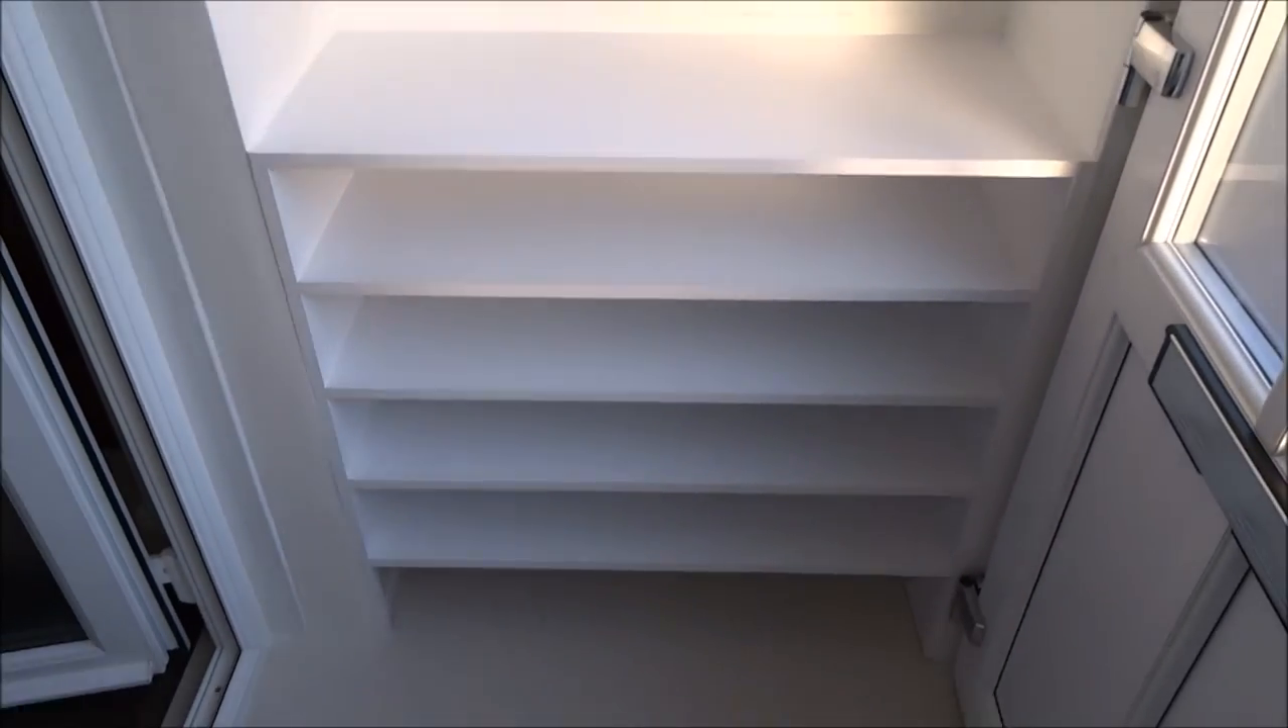Okay okay so here we have the finished porch area now I've fitted some shelves so we've got shoe storage.